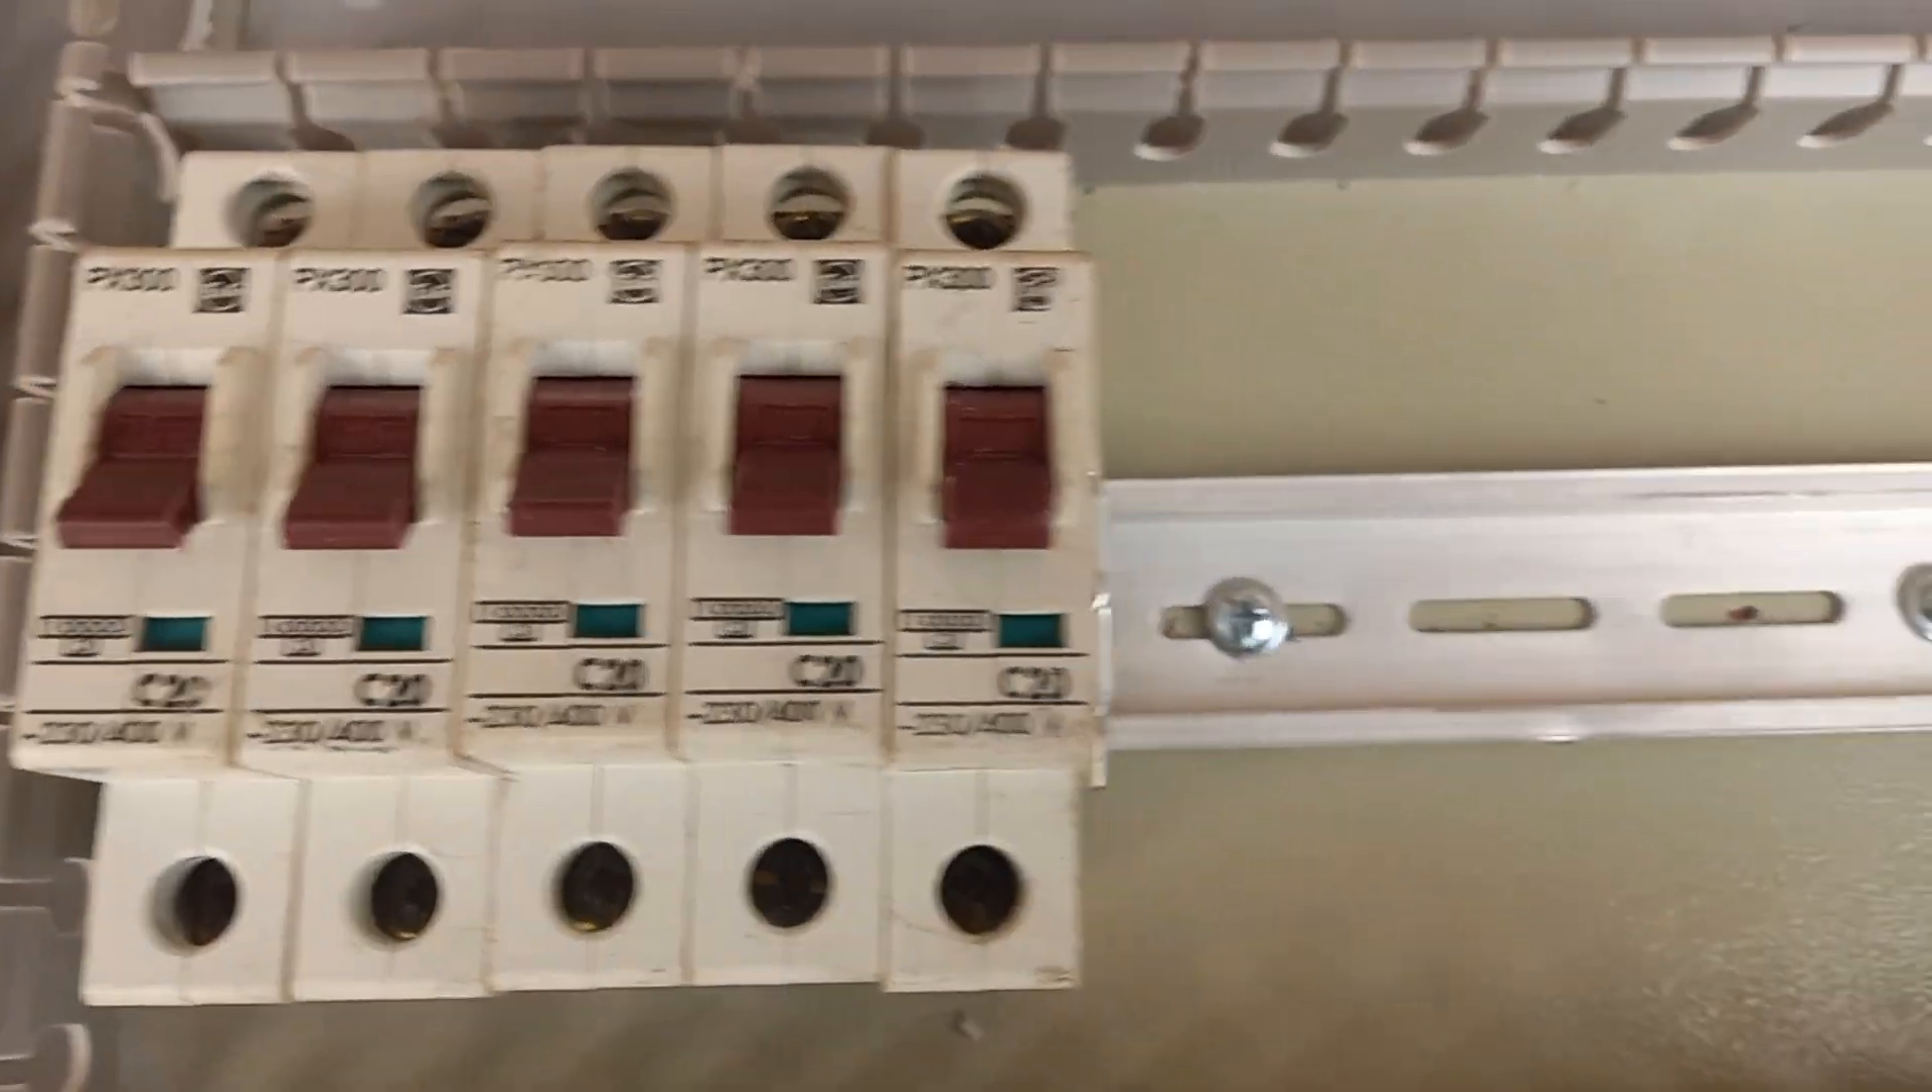یہ ہمارے سنگل پول بریکر ہمارے اس کو ہم نے فکس کیا ہوا ہے اسی پٹی کے نیچے۔